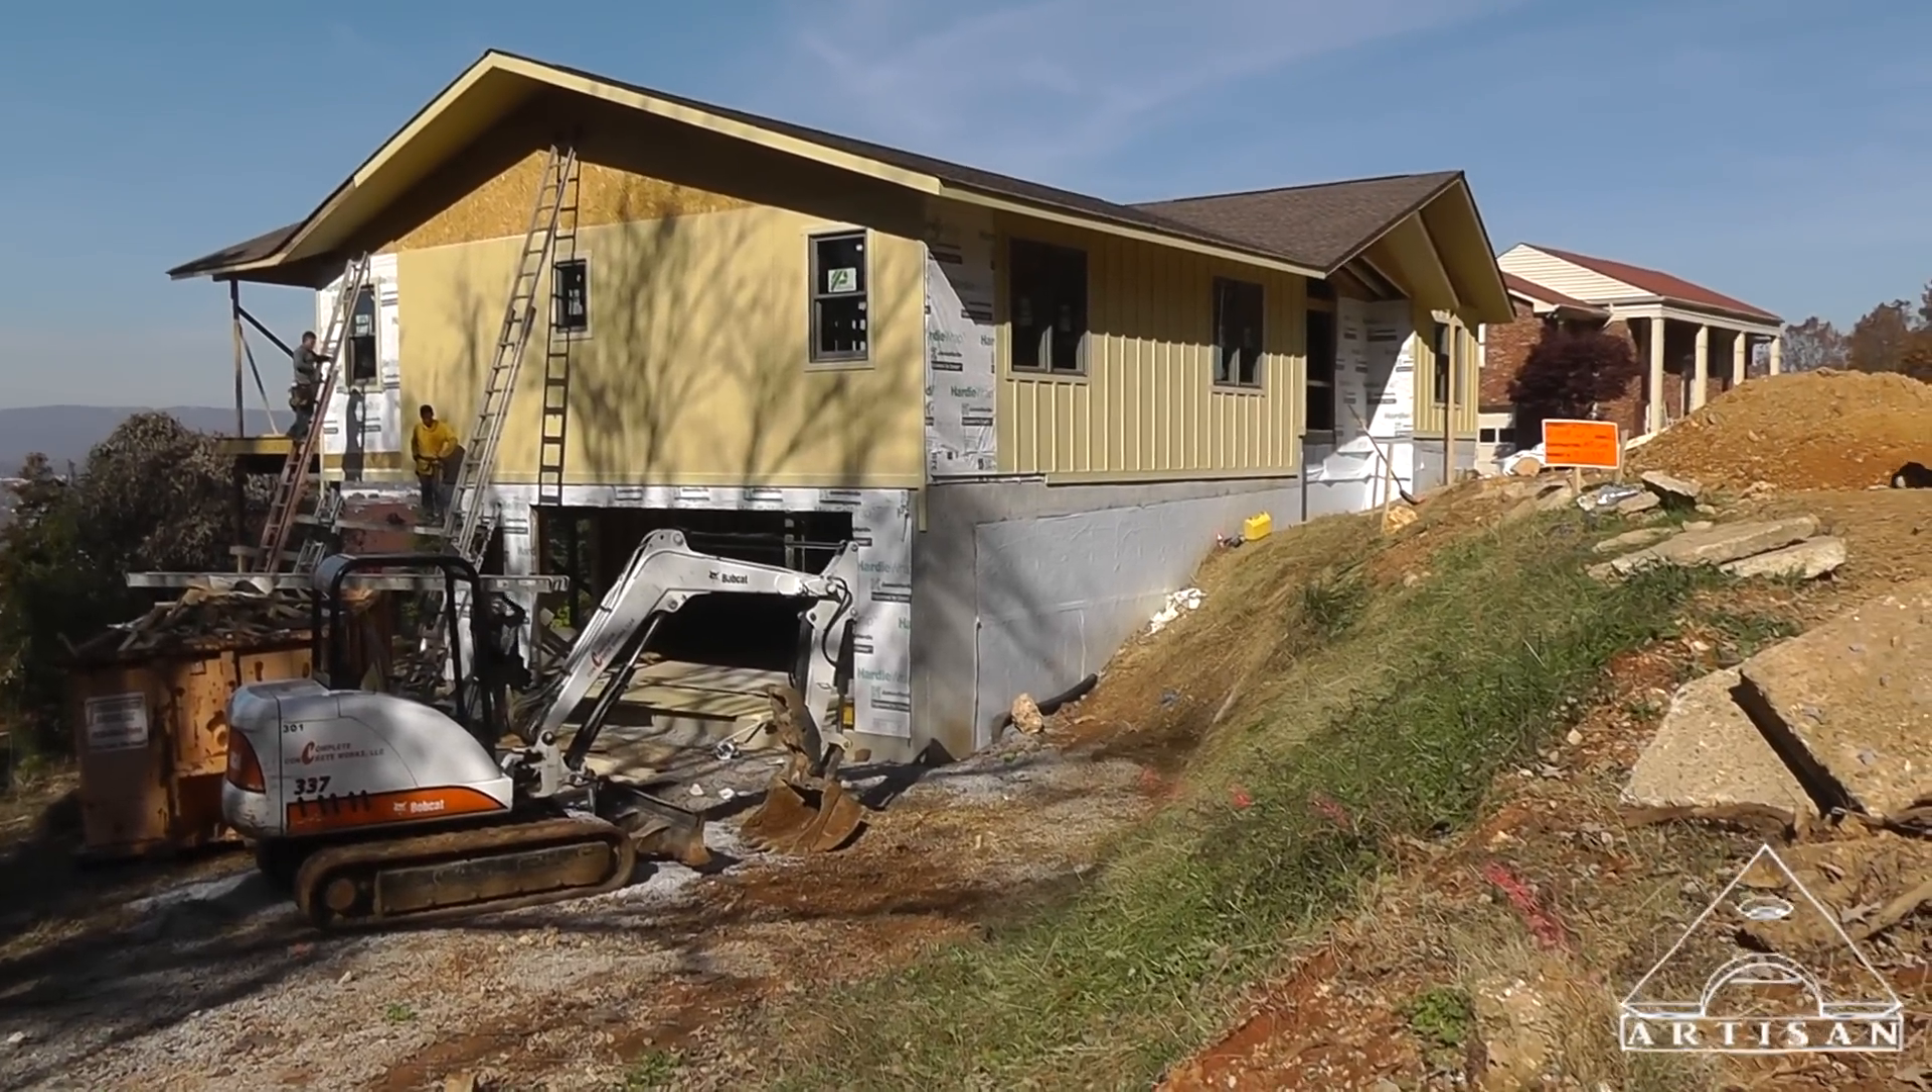Got our roofing. Got most of our windows in.